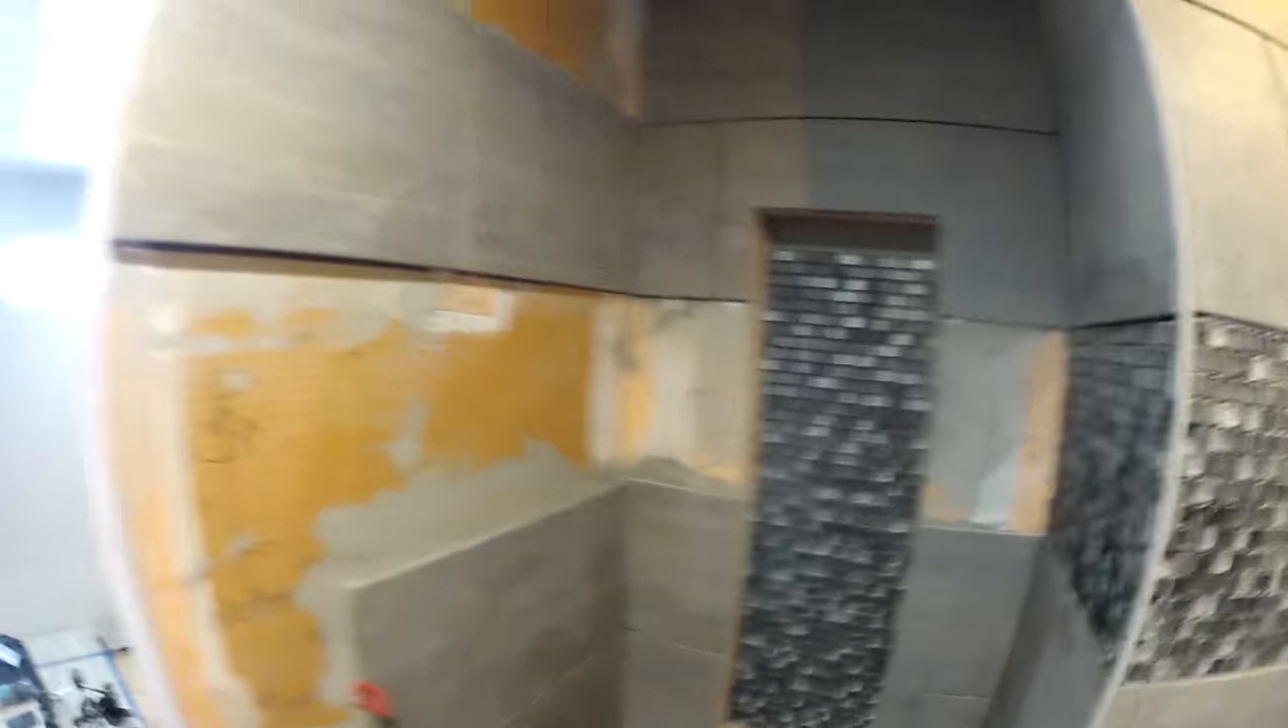I am waiting for the shelves from the fabricator to put in here so I've got it all framed out.